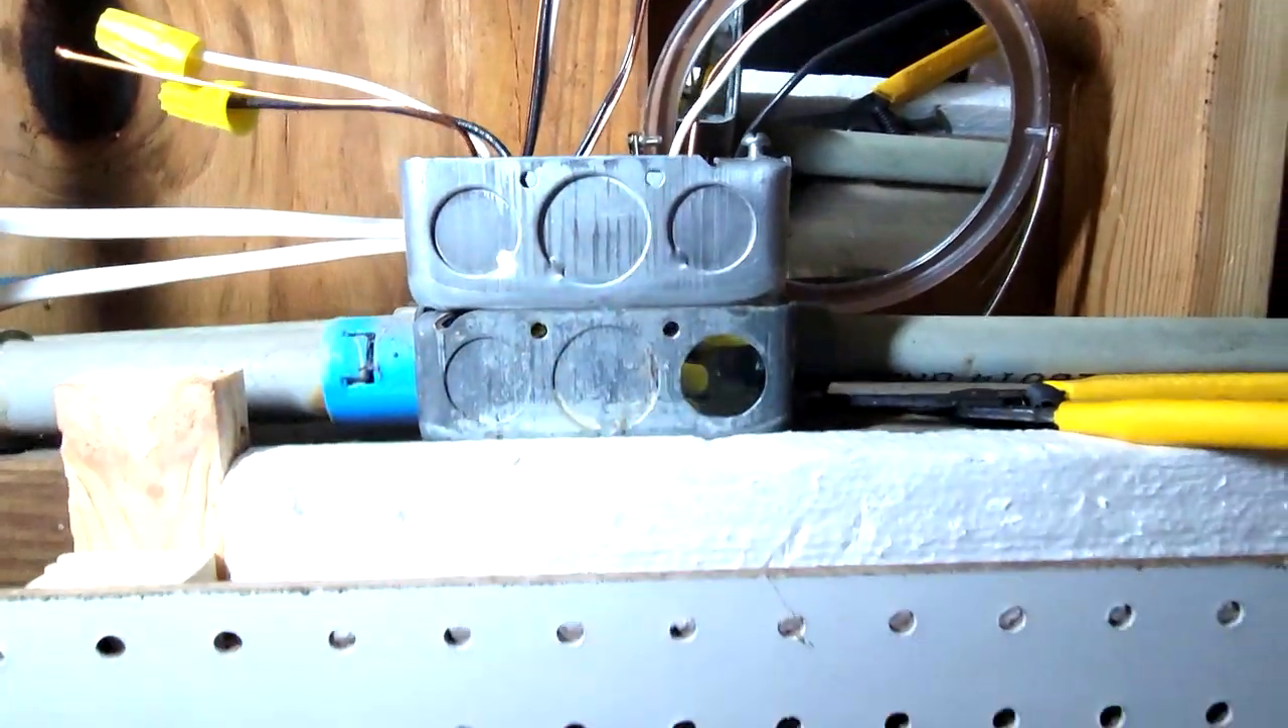I put the extender on here to give me some extra room.